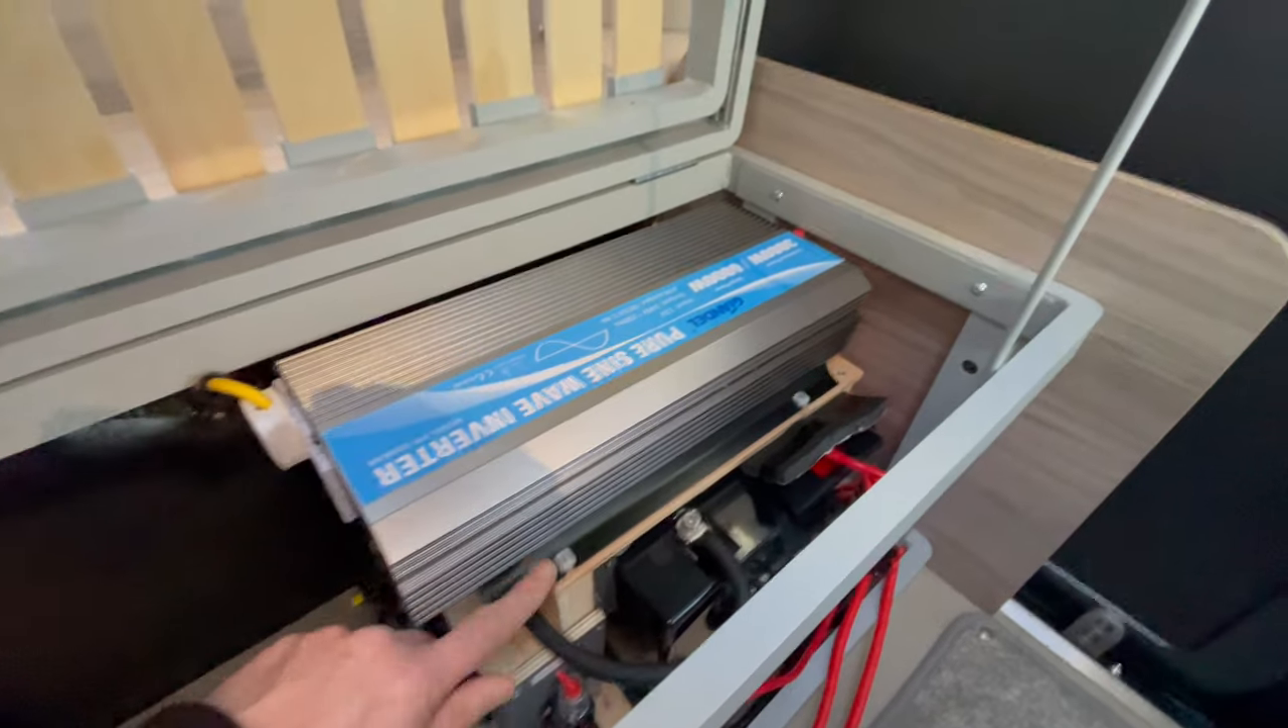We just put the inverter back on you can see that's nice and solid it just has some anti -vibration bushes there.